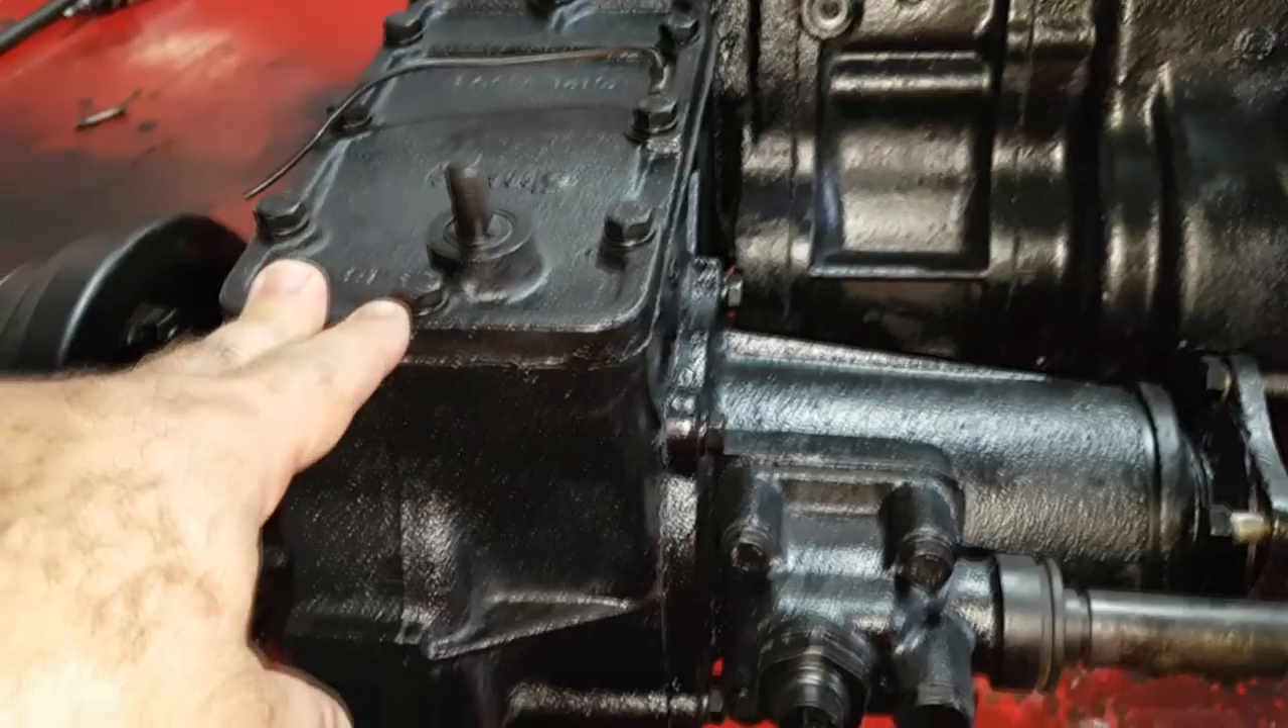Olha o câmbio montado Olha que beleza De serviço Do menino chinês.